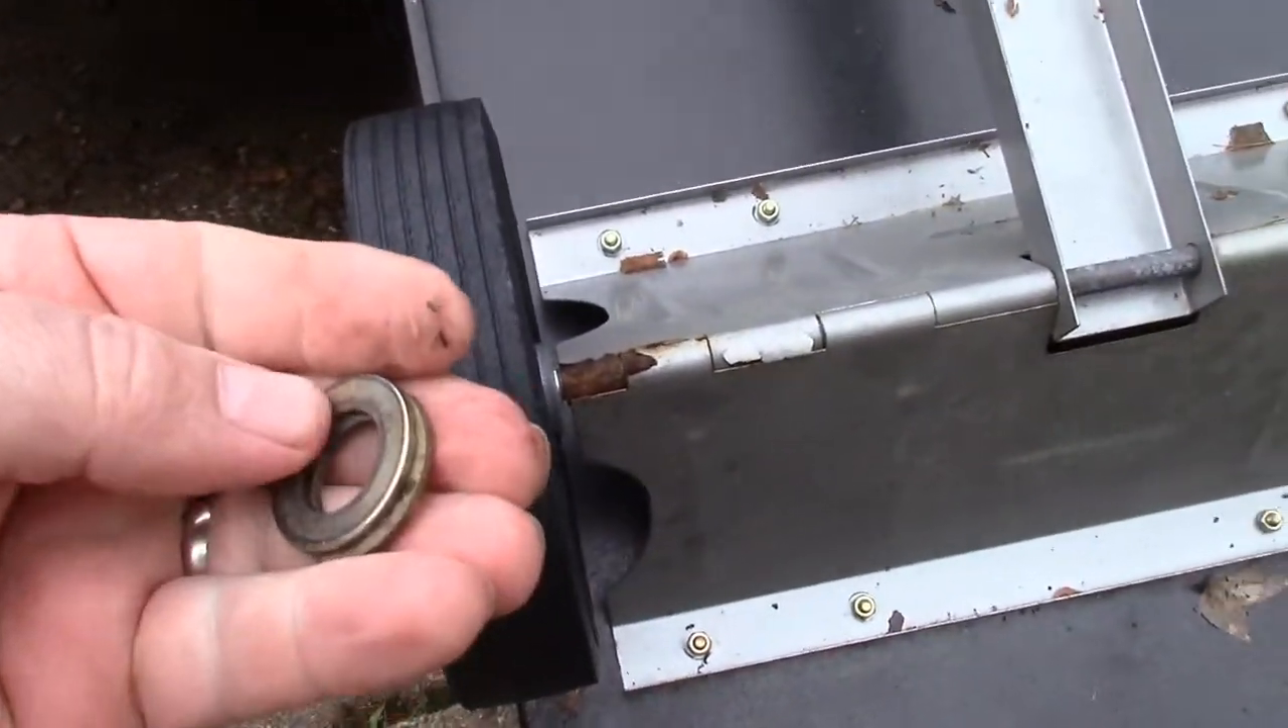We still got these two washers to put on here.